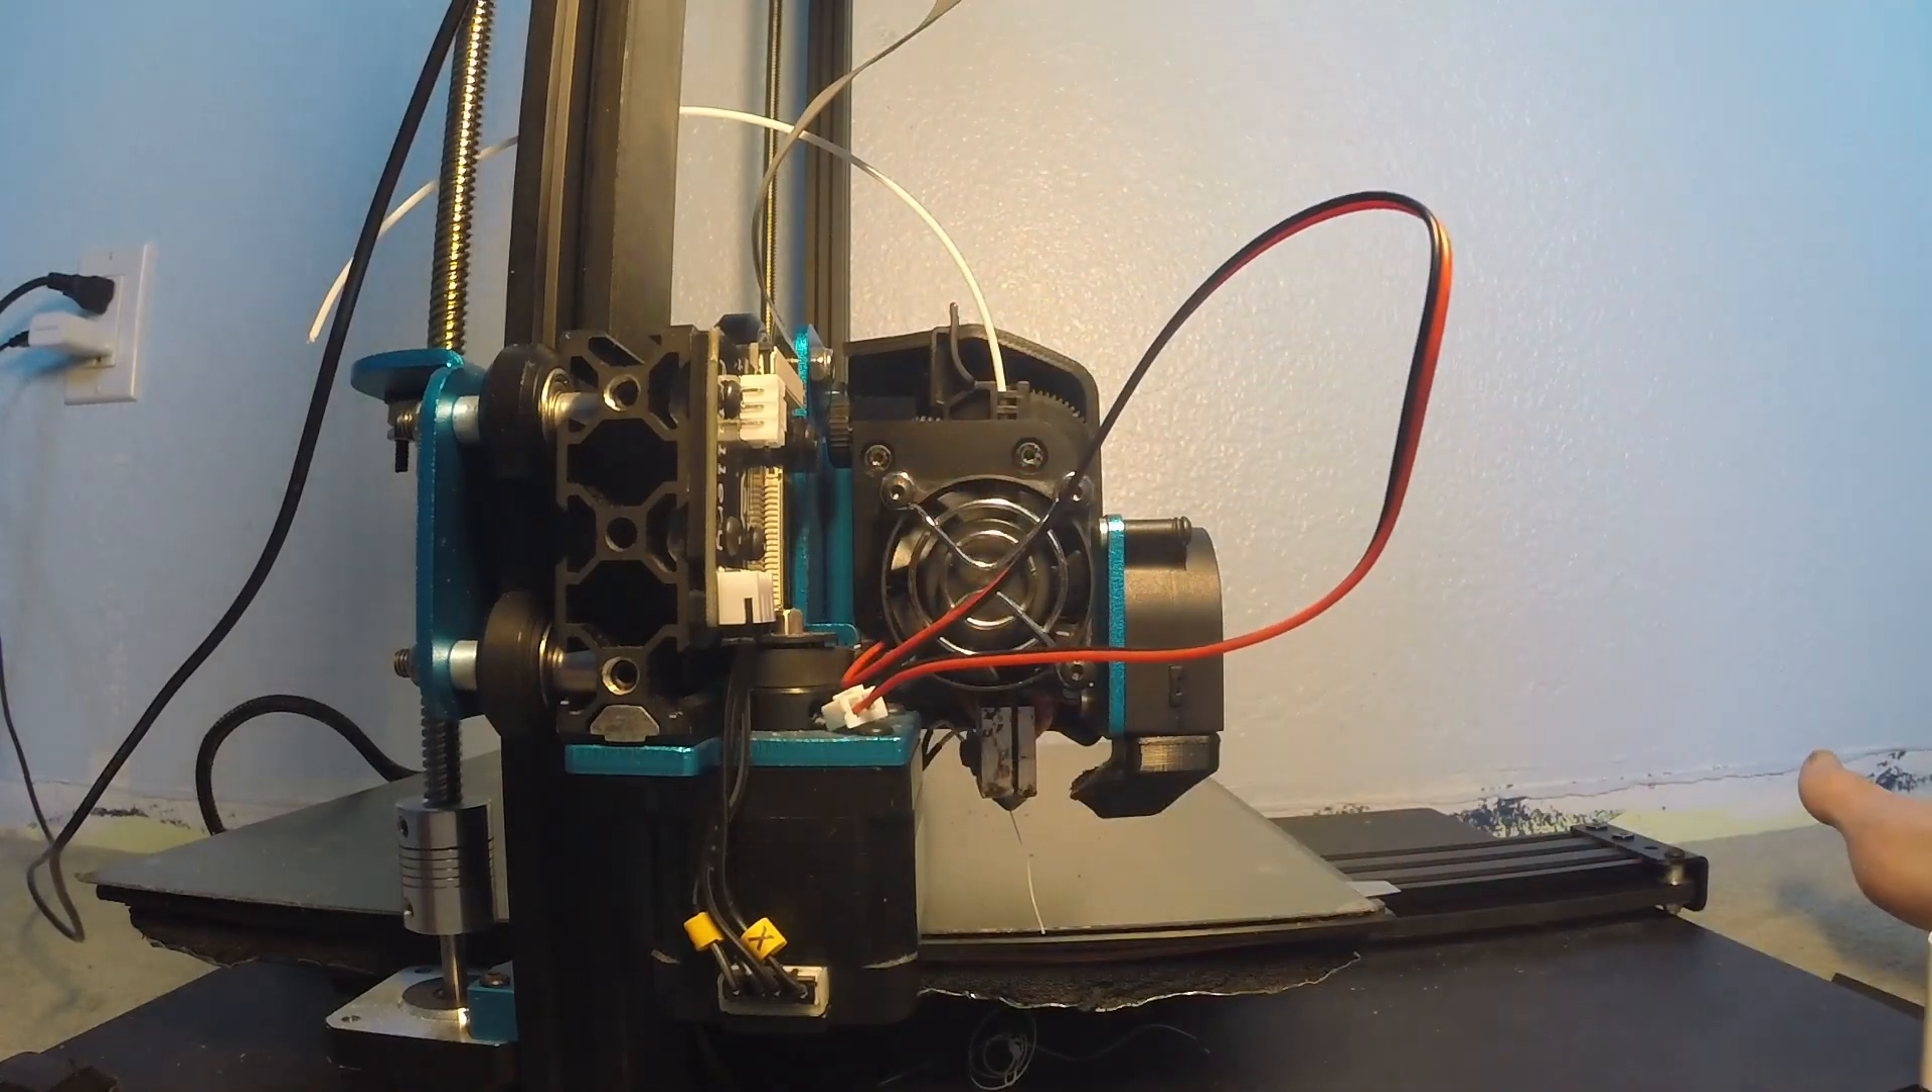I'm just getting the screws to snug in. So, okay, that fan is on there.